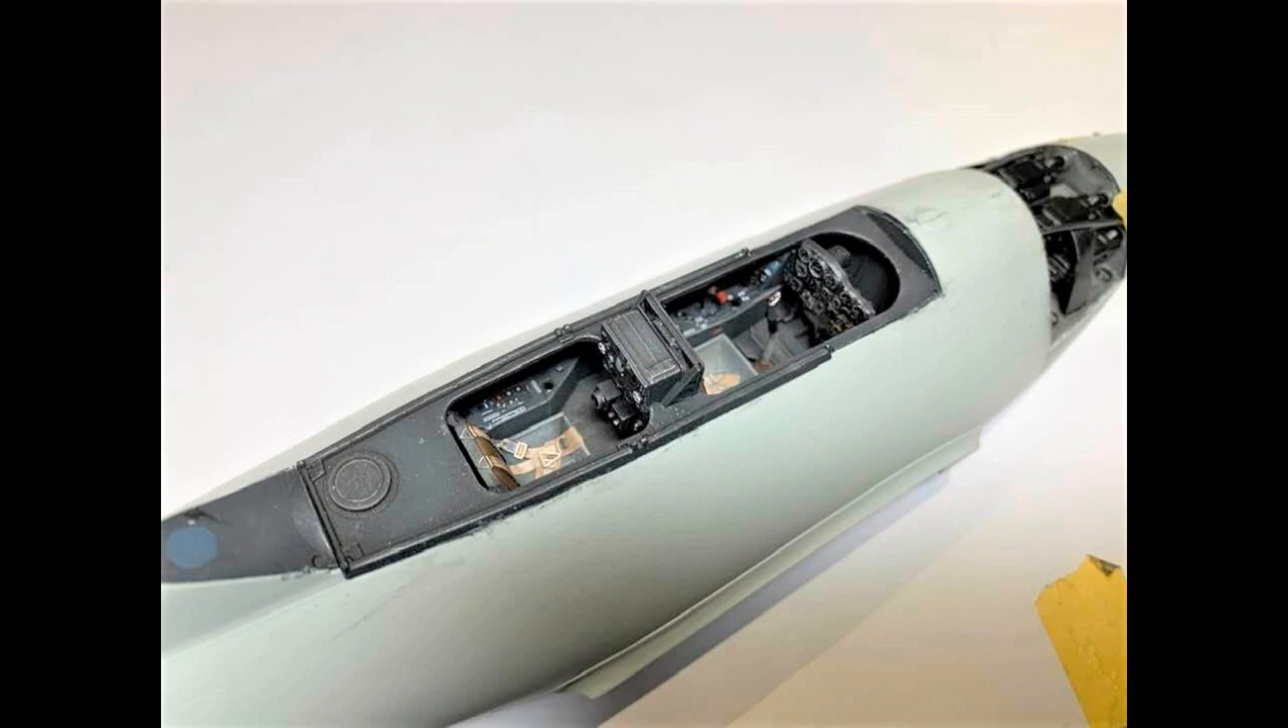That's a close up view of the cockpit tub in place now.